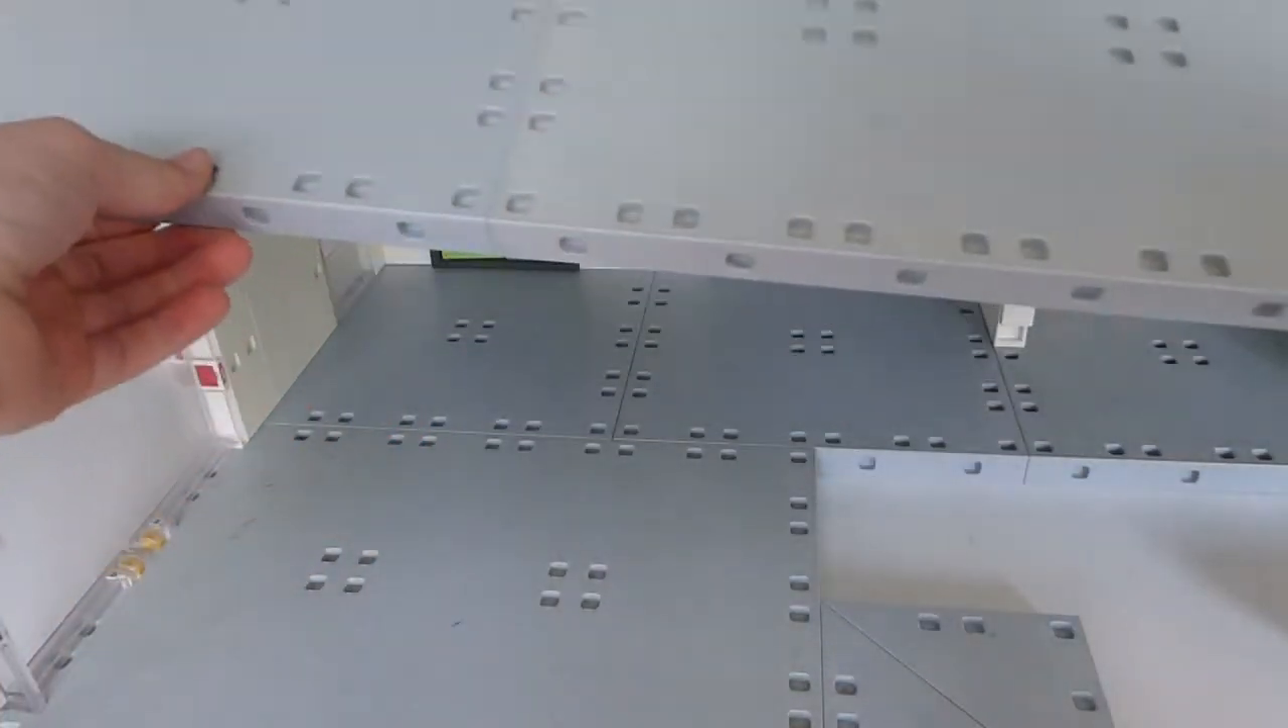Hier habe ich die Platten schon mal zusammengesetzt.